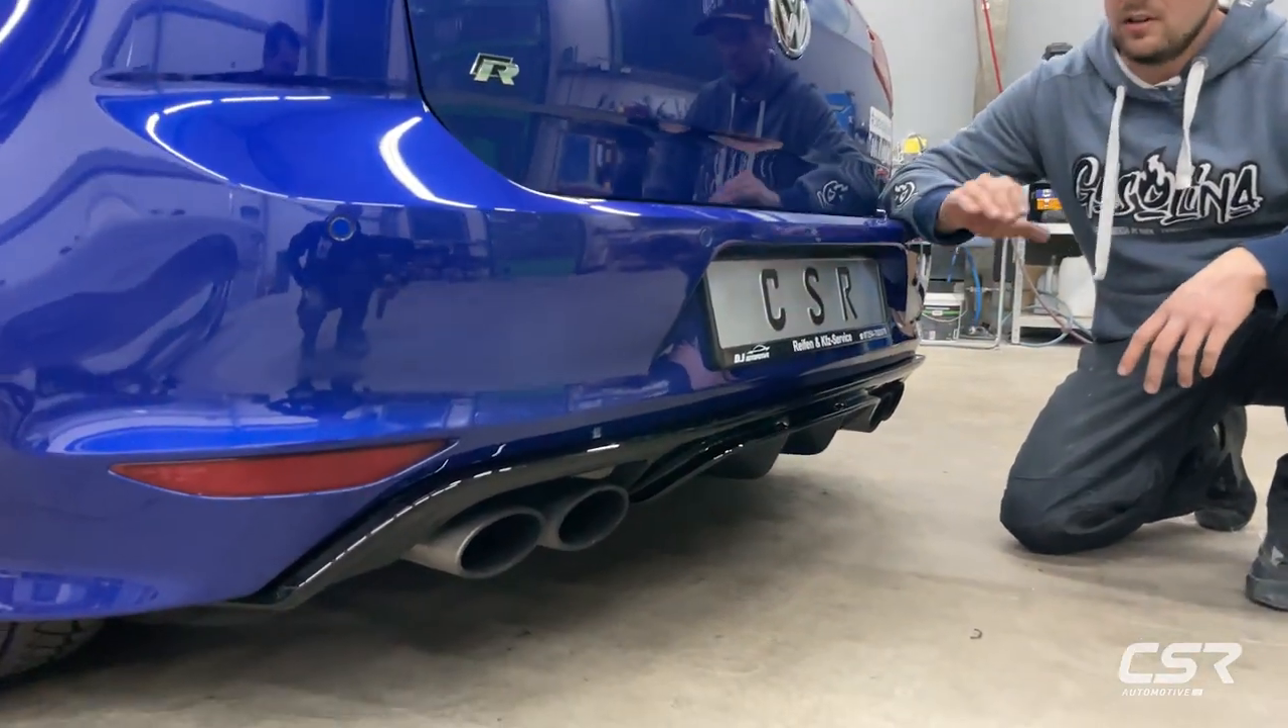Der Diffusor ist jetzt im Handumdrehen montiert gewesen.